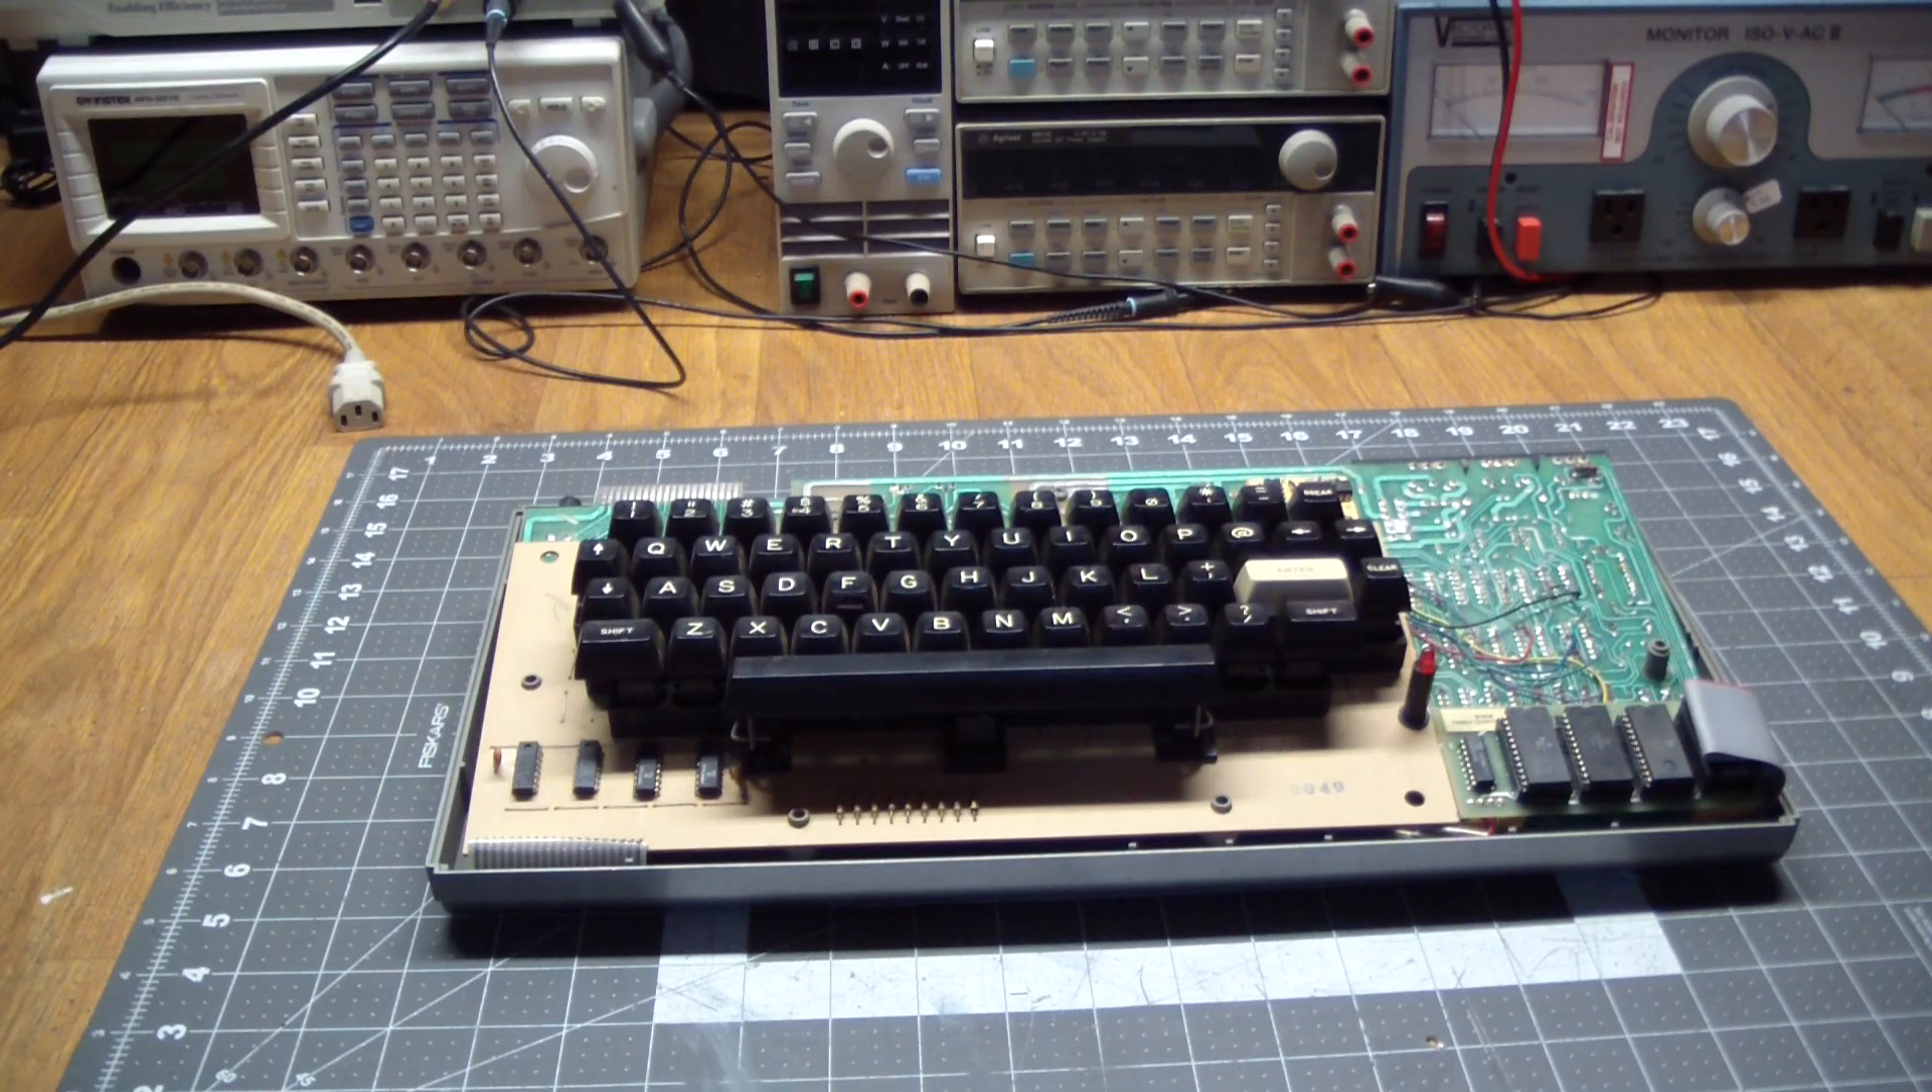And once we're done, we lift off the top of the case. And now we have access to the keyboard.